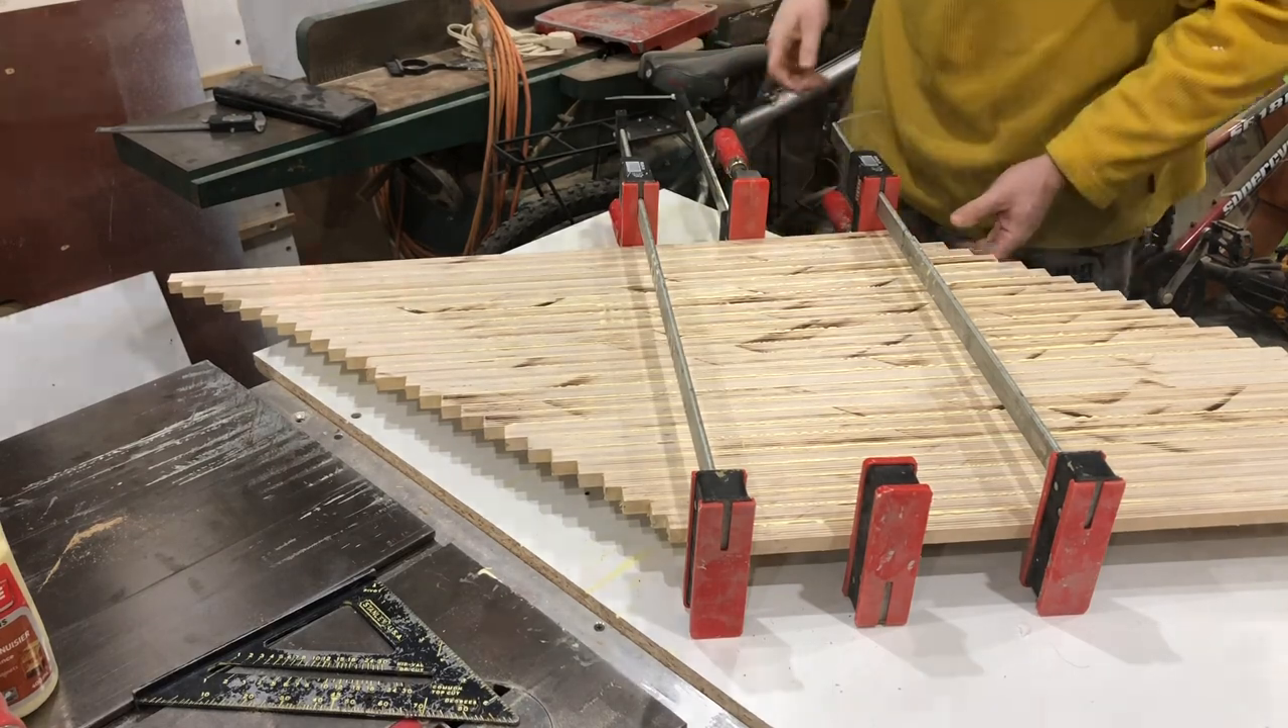And we can see now here, the panel is all glued up.